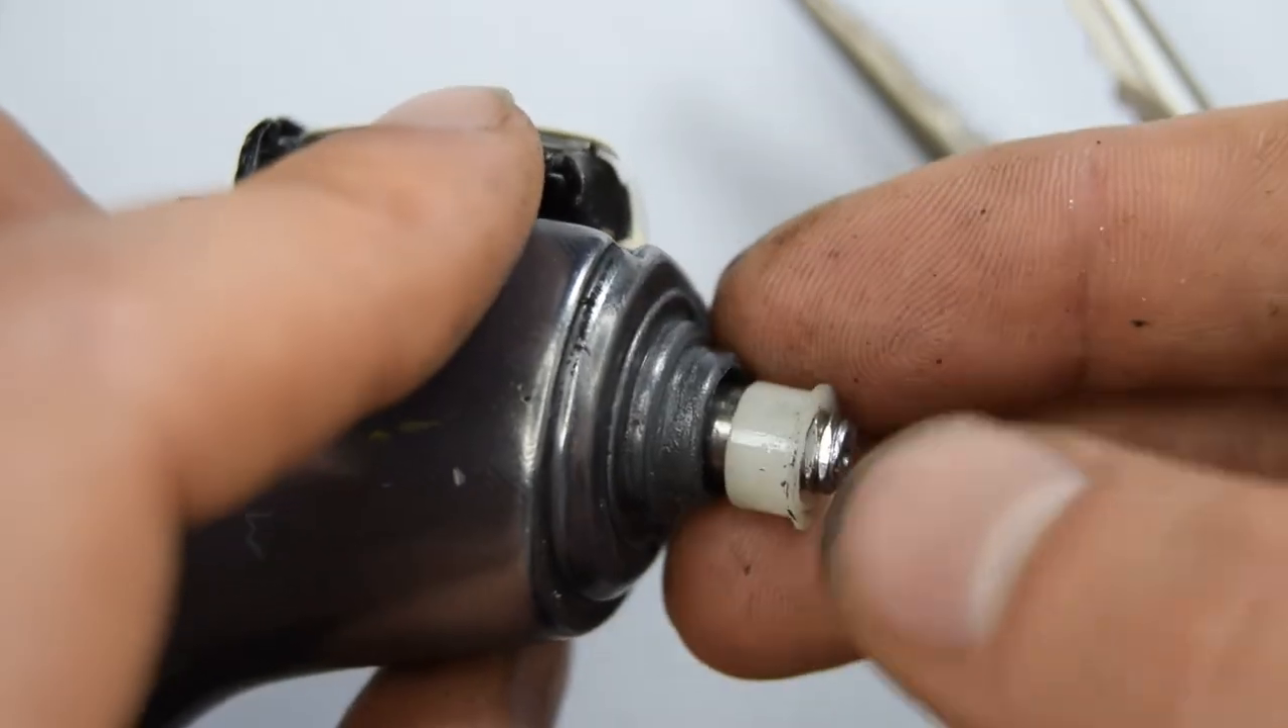There's another plastic nylon bushing that was inserted in here.